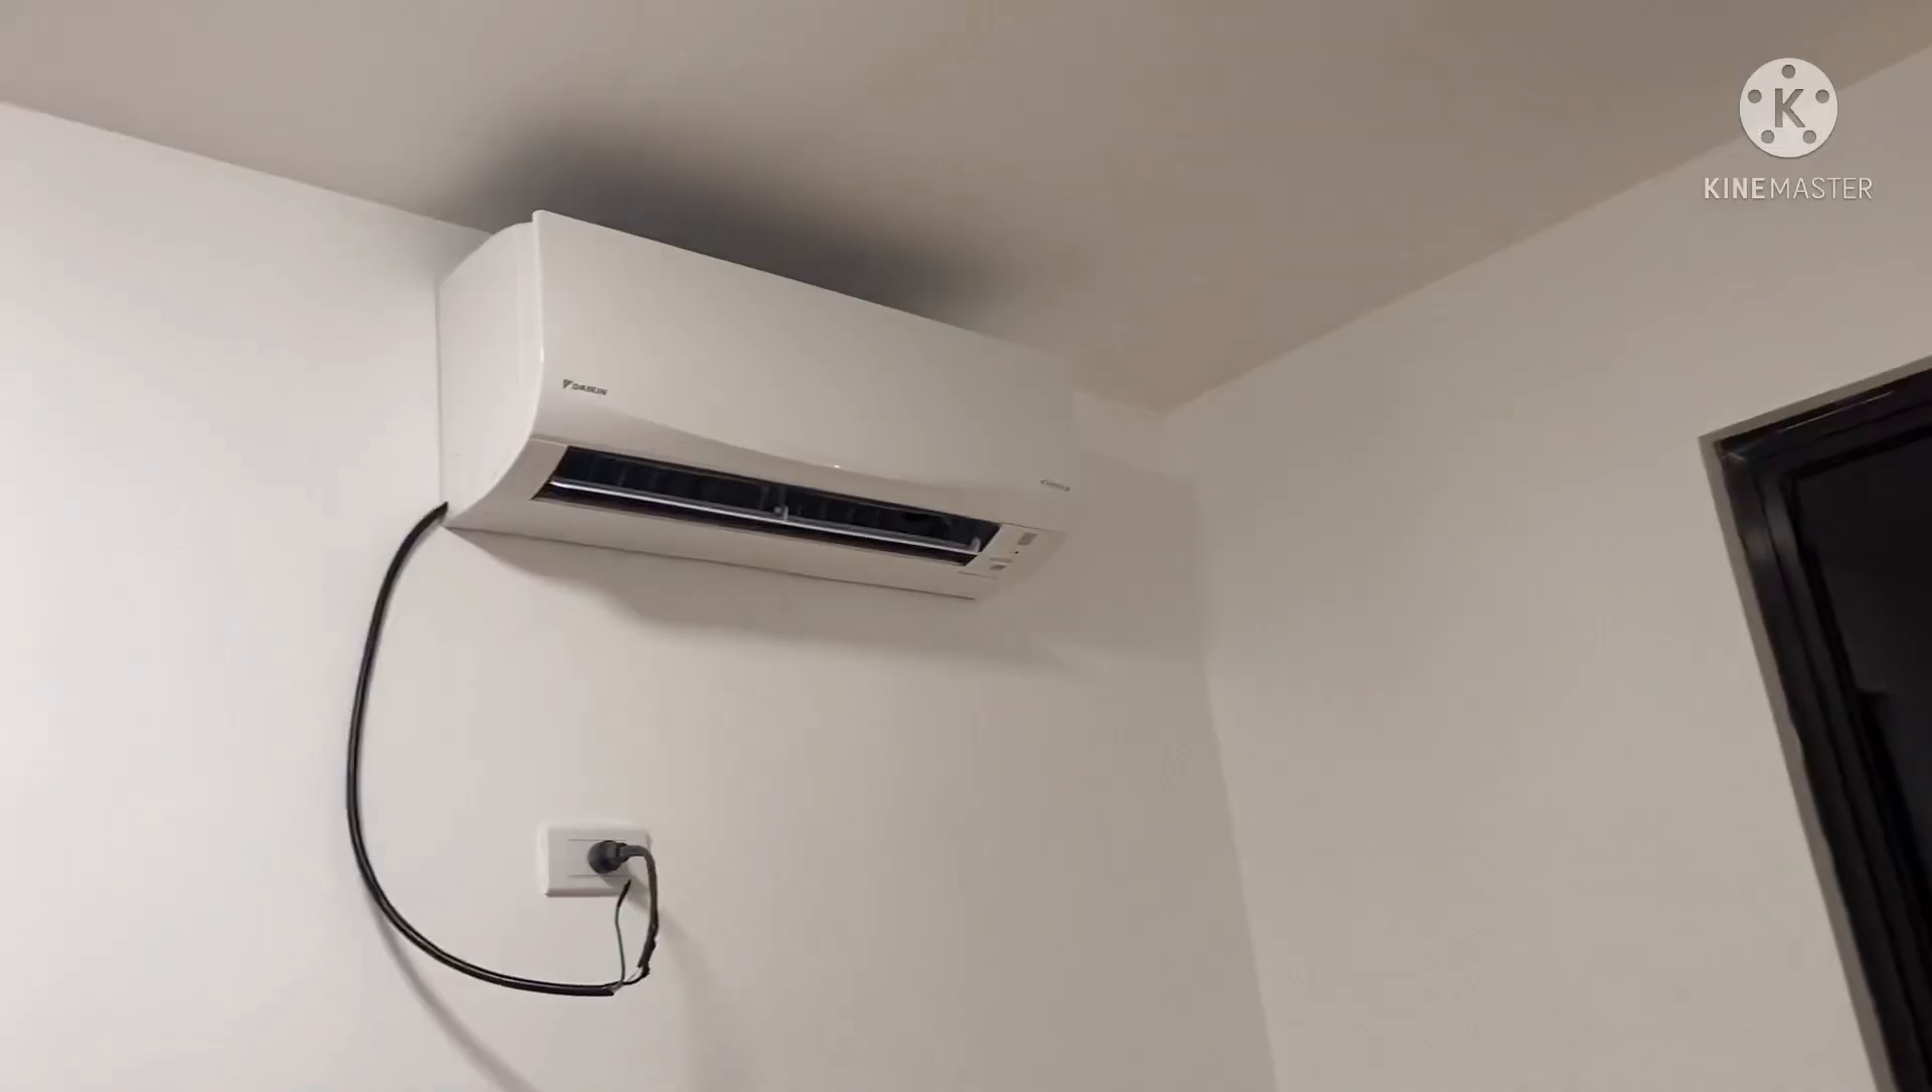Ginawa na yung aircon namin Ikinabit na siya.